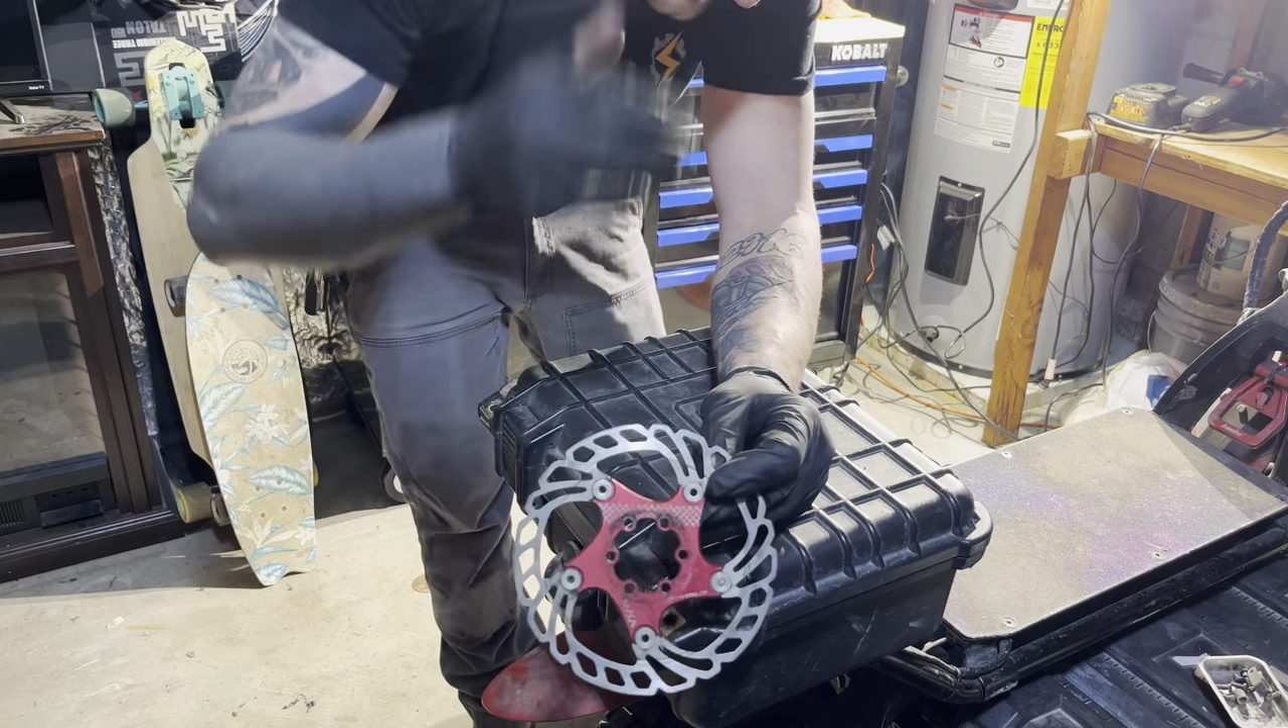I forgot to put the disc rotor back on.